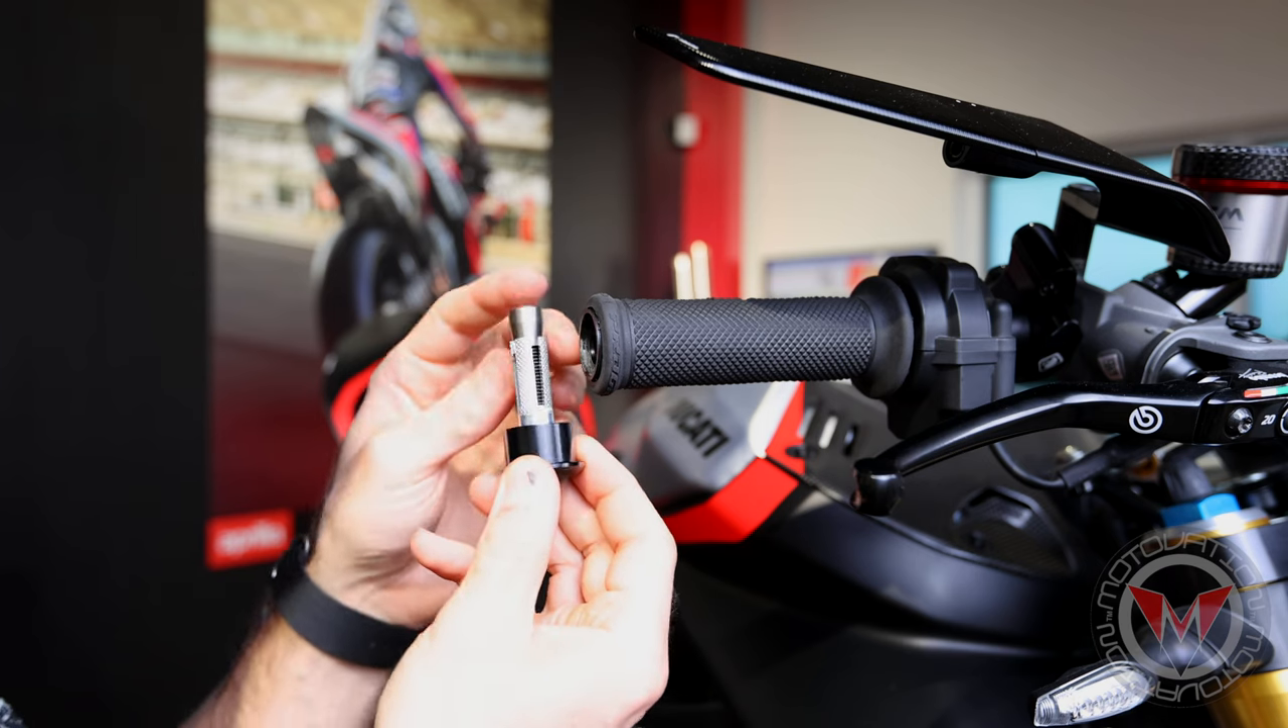Now I've already gone through and assembled the expansion adapter here.